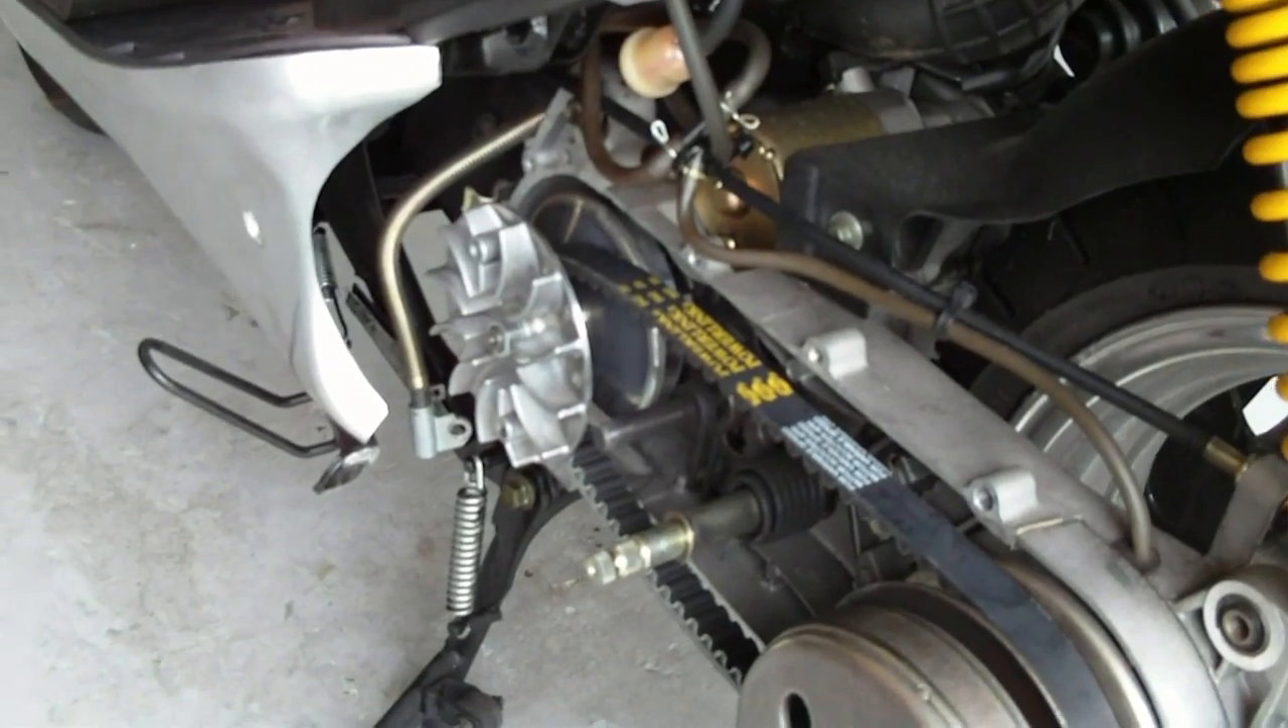There it is. The new belt is now on.